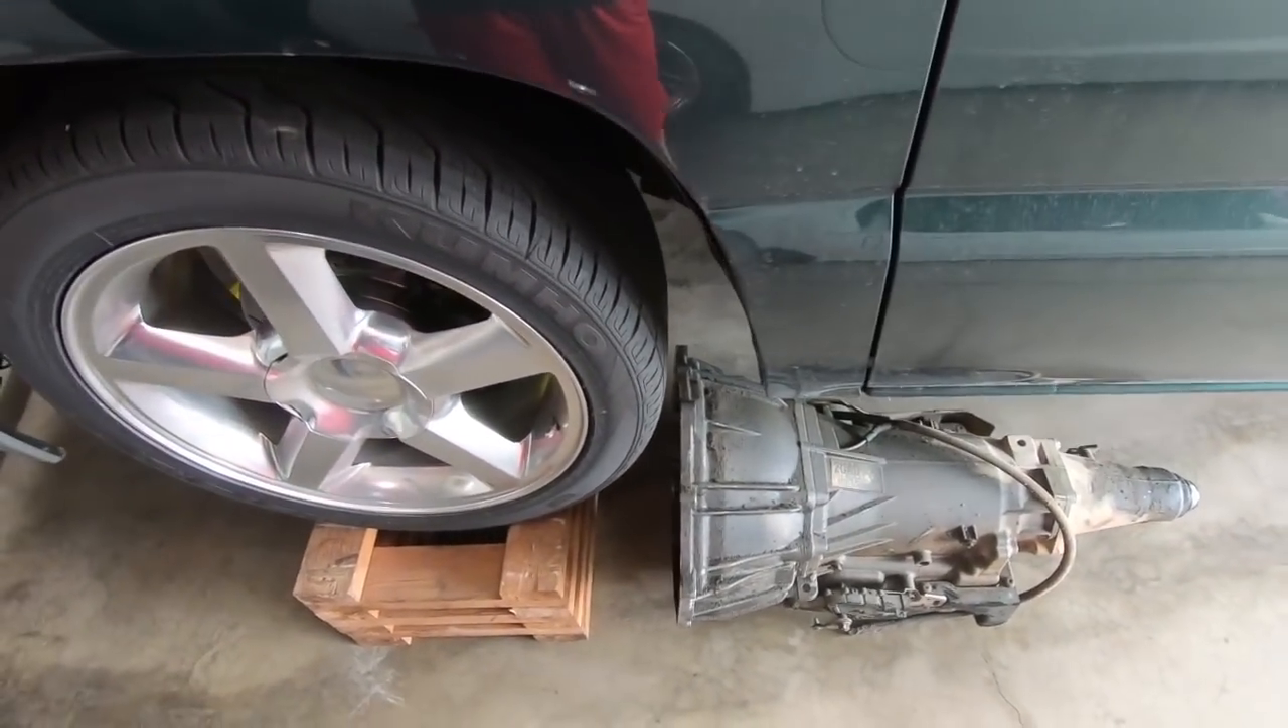So at this point, I do have the transmission out and it is the next day.